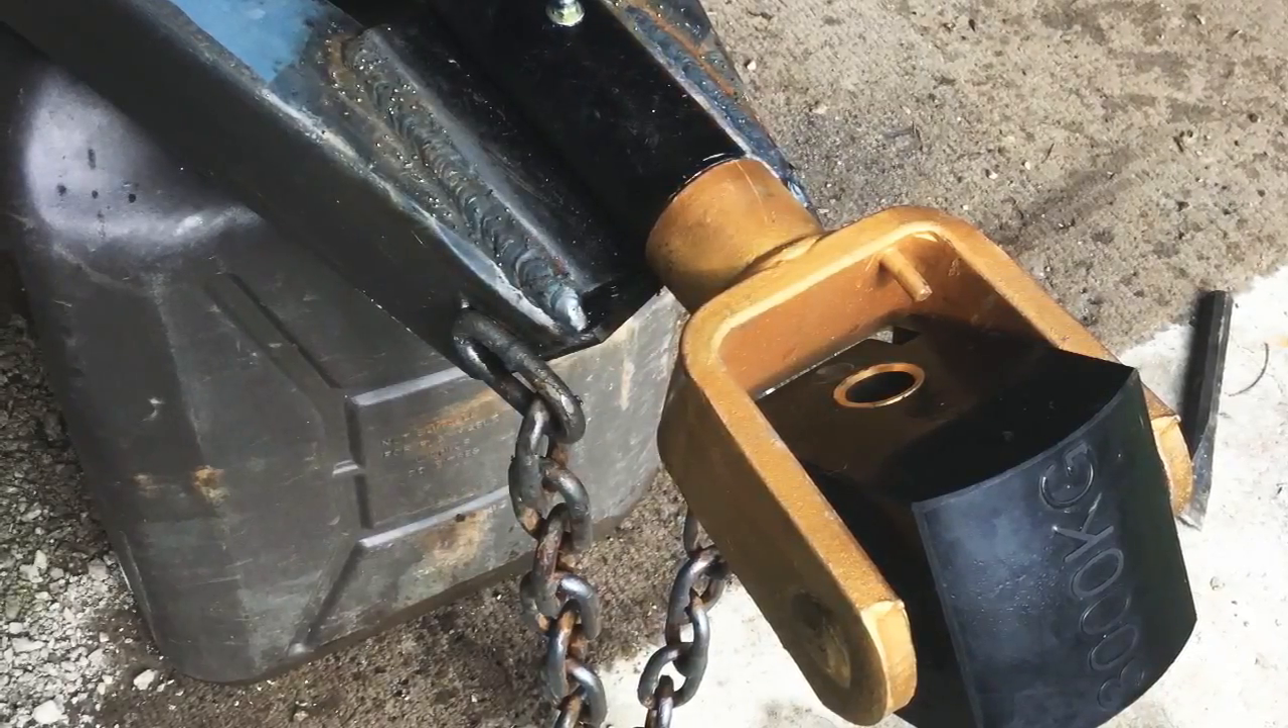Here we've put on the new off-road hitch.